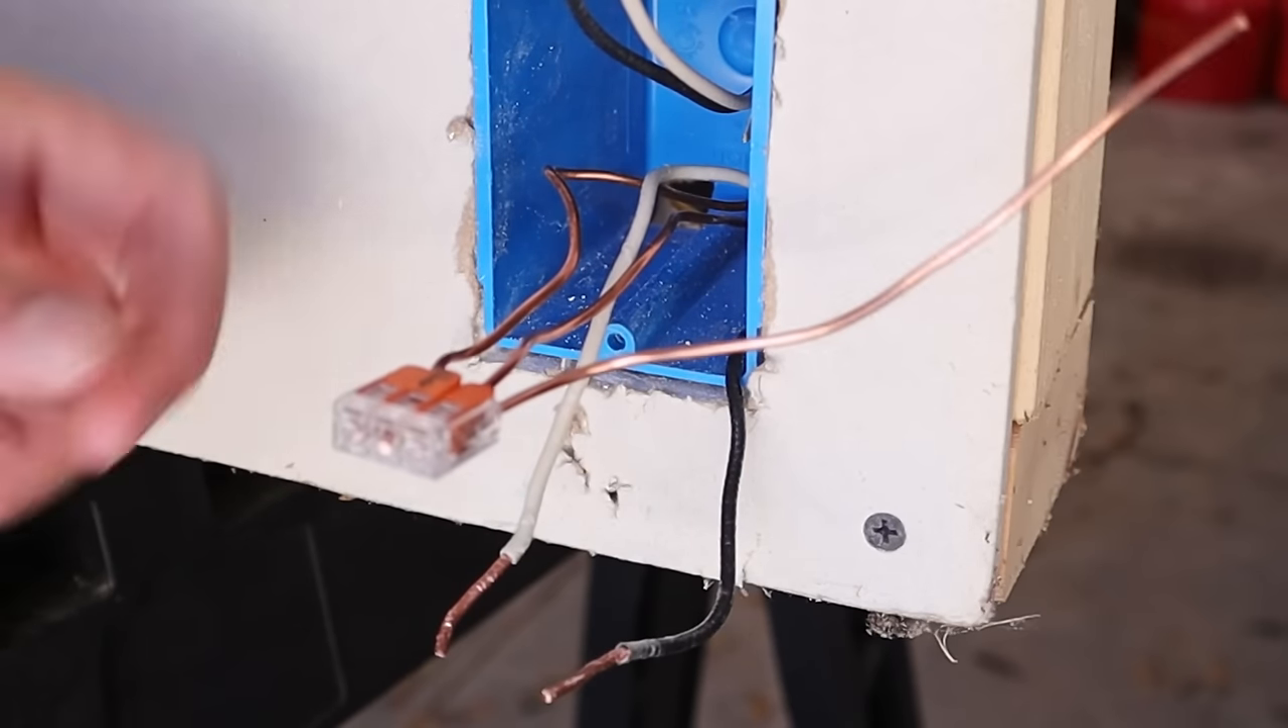And so now all of my ground wires are connected together using this Wago.